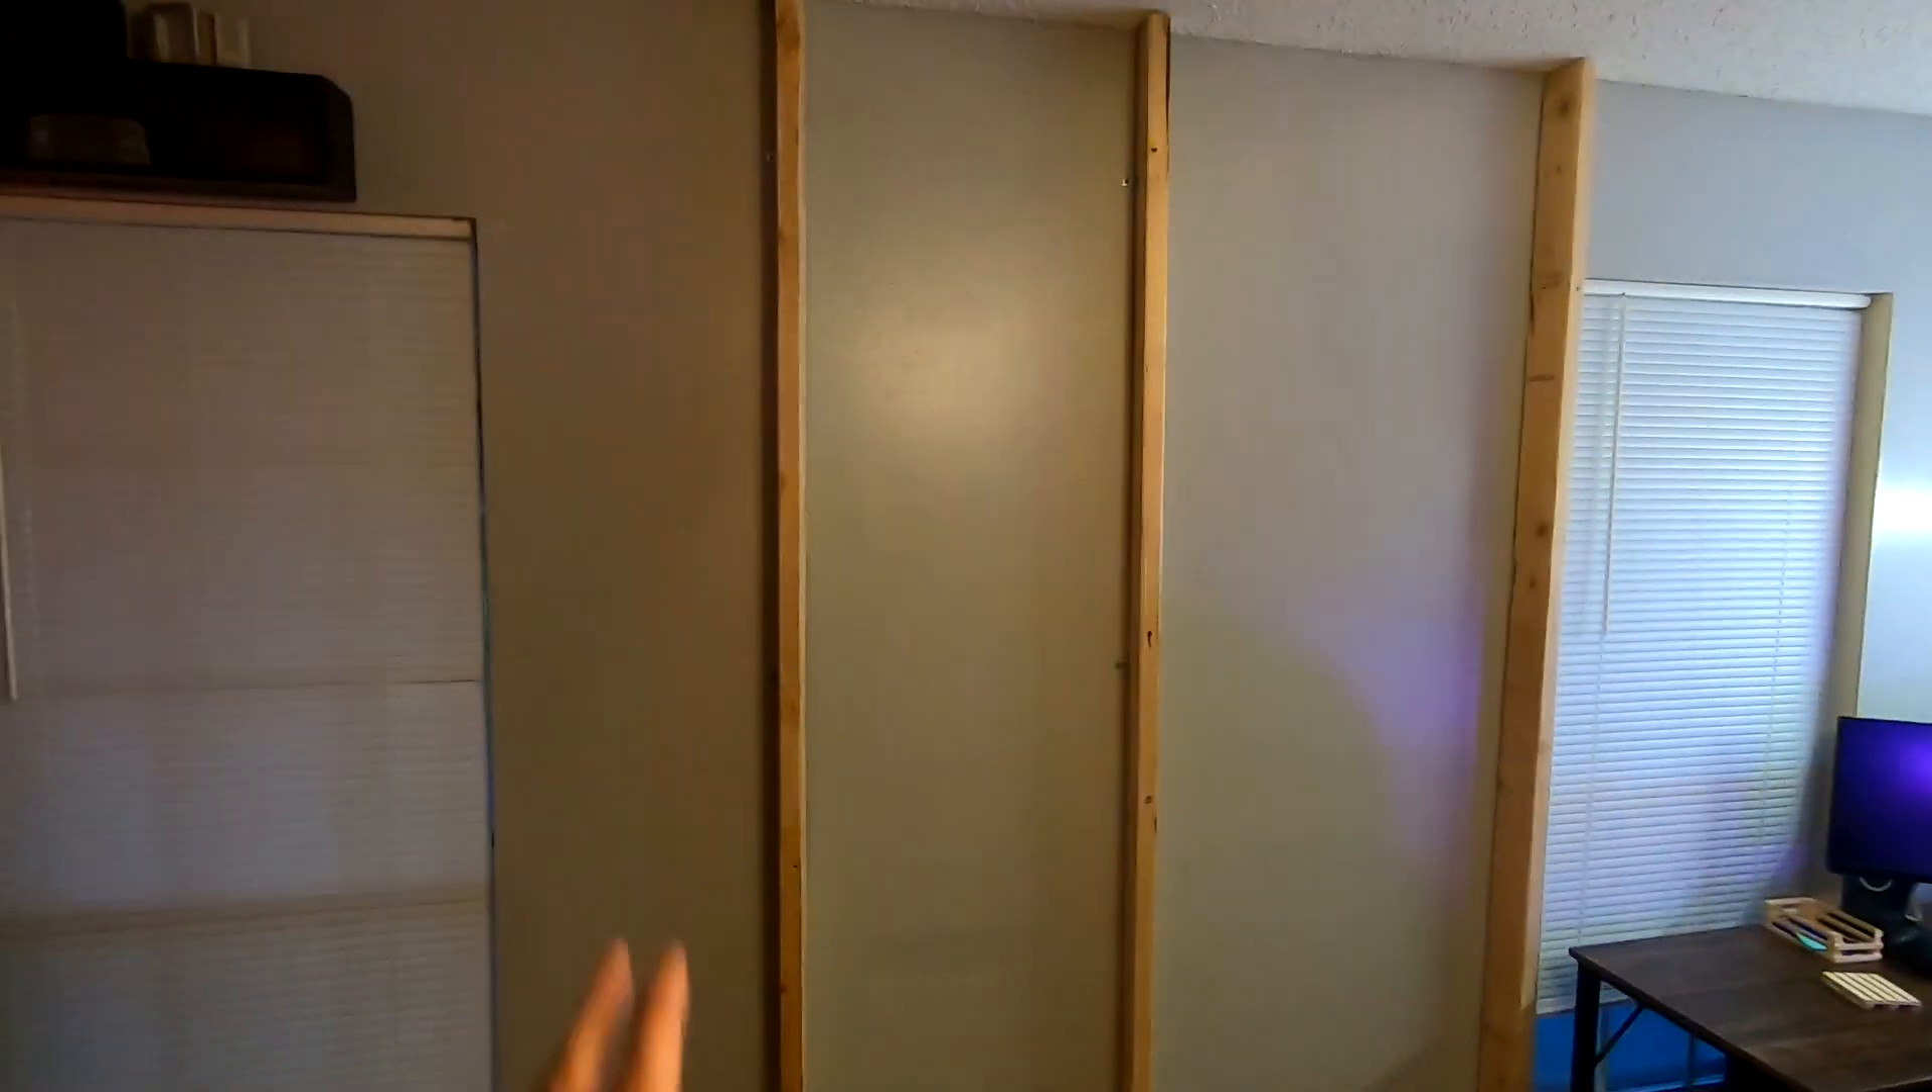Okay so the two by fours are on the wall now.